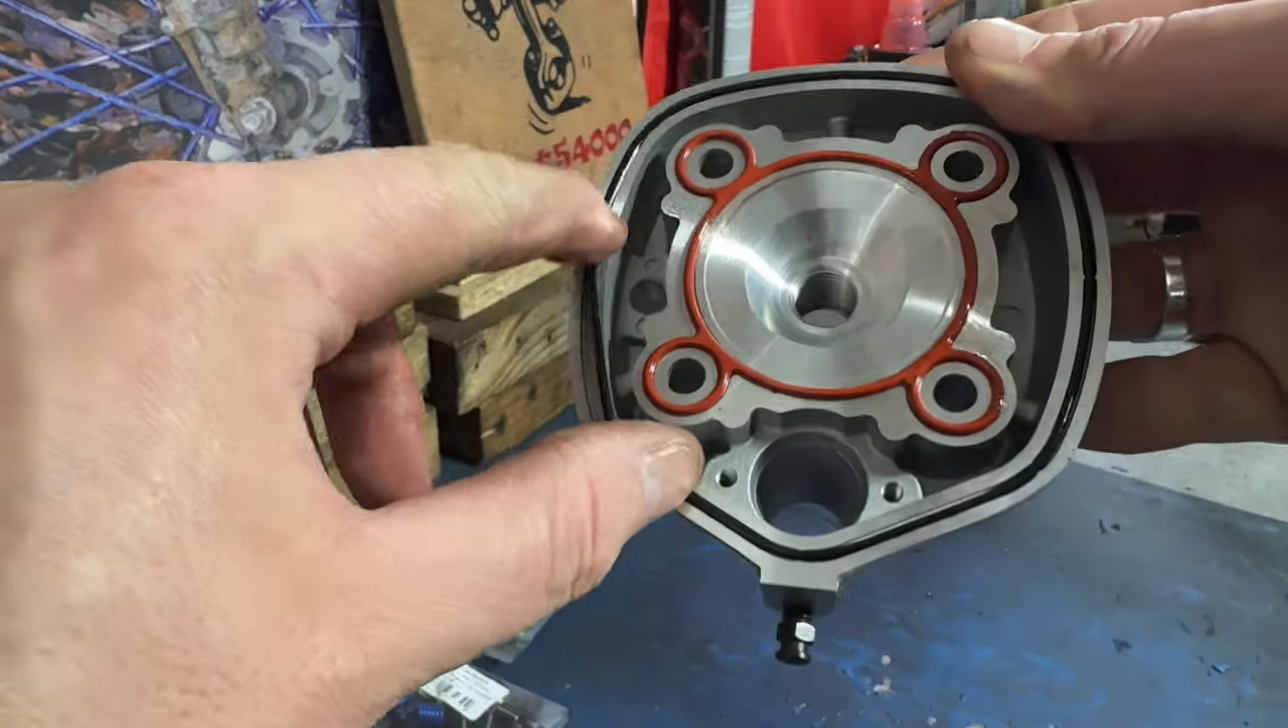Comme tu vois le joint là il est nickel il est bien mis il n'y a pas de problème.